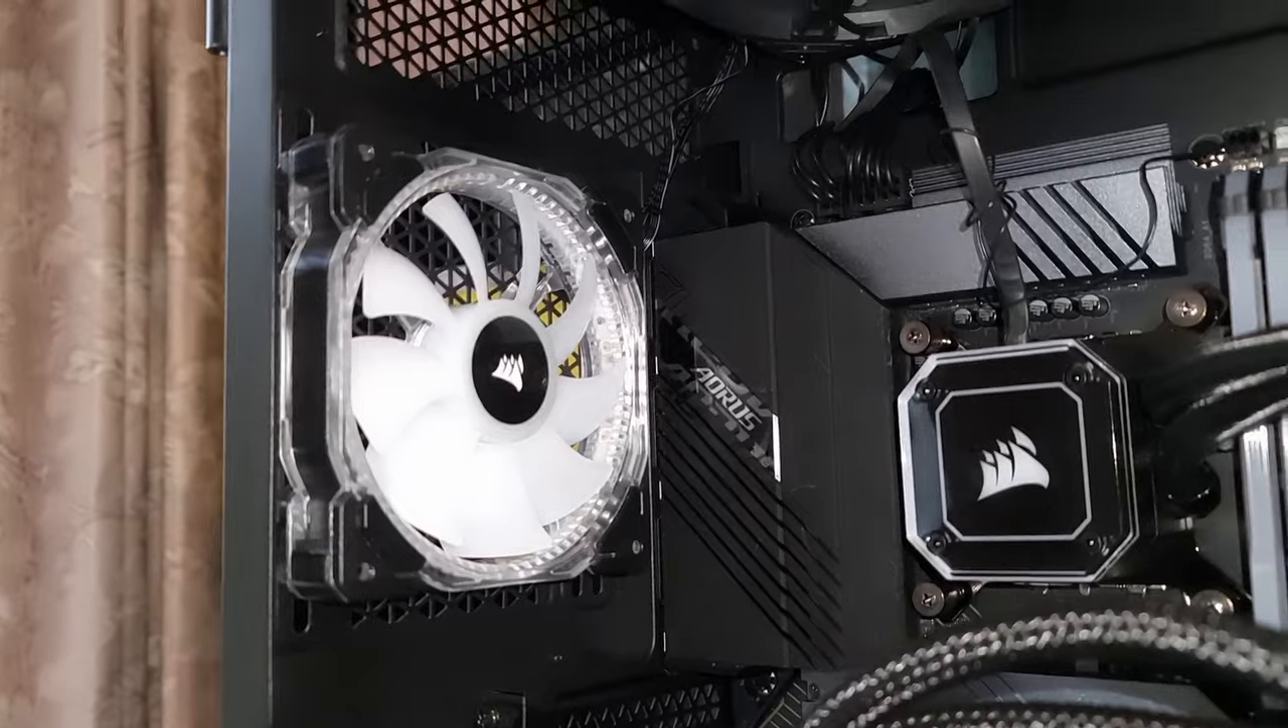Got the new fan at the back there.